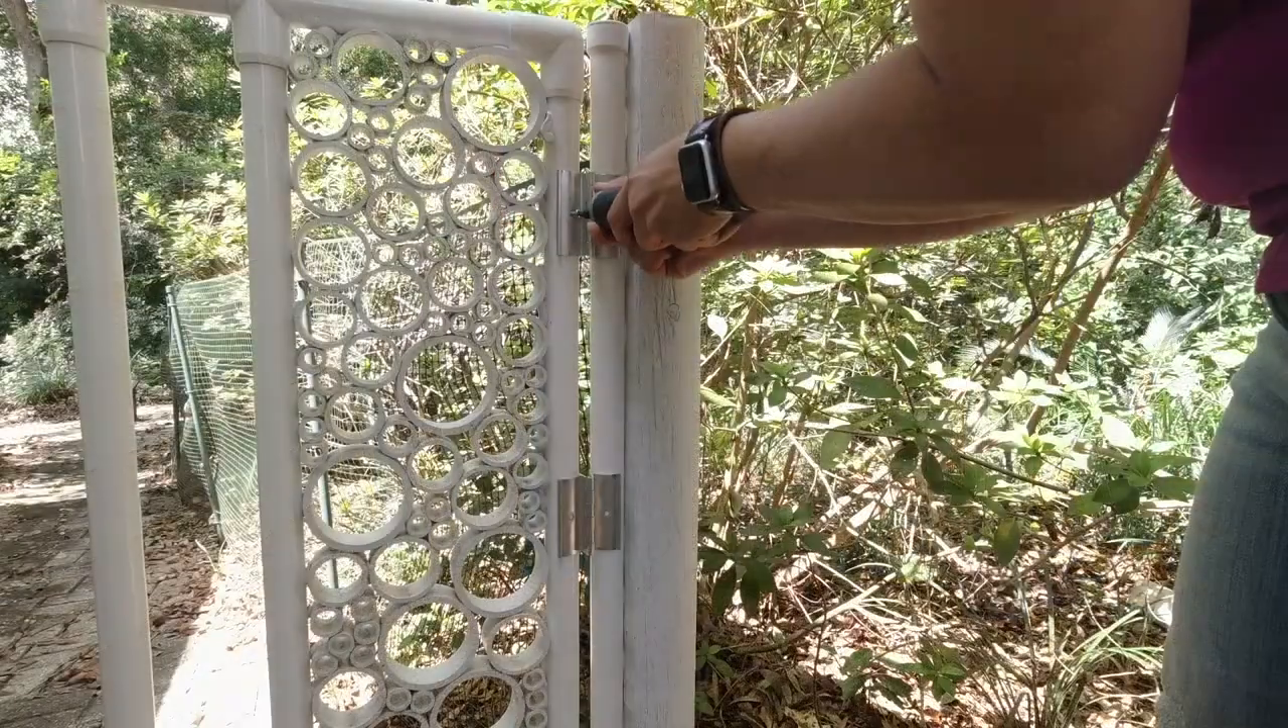With that done we took it back outside and just snapped the hinges into place and secured them with screws.